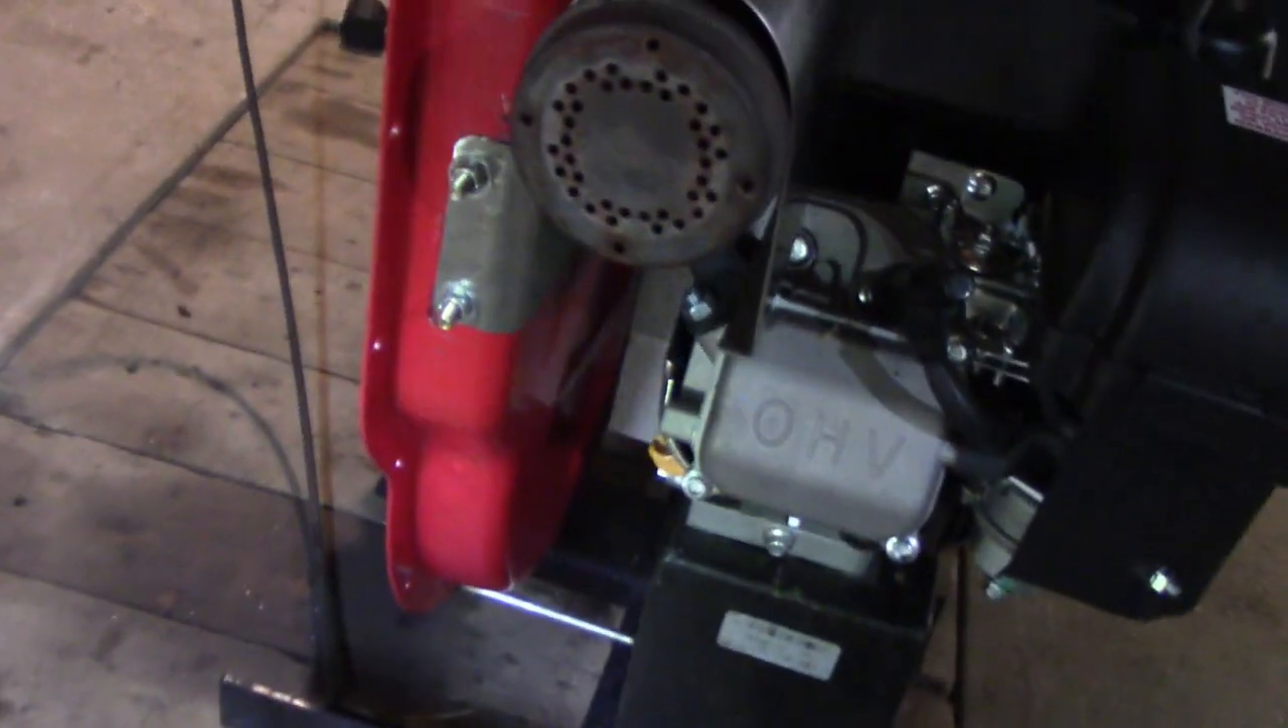We've got the engine on. Got a little heat shield going.